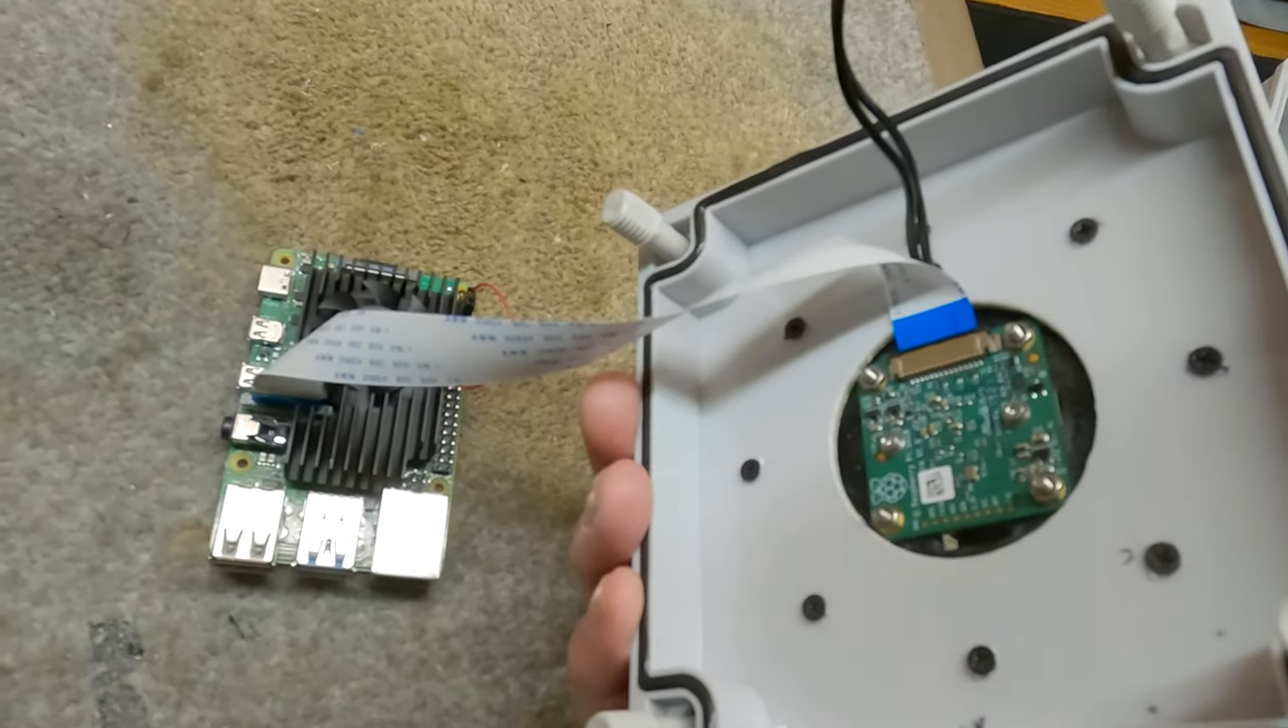I've also fitted the camera and lens using the four bolts there and also just put the heater ring in place.